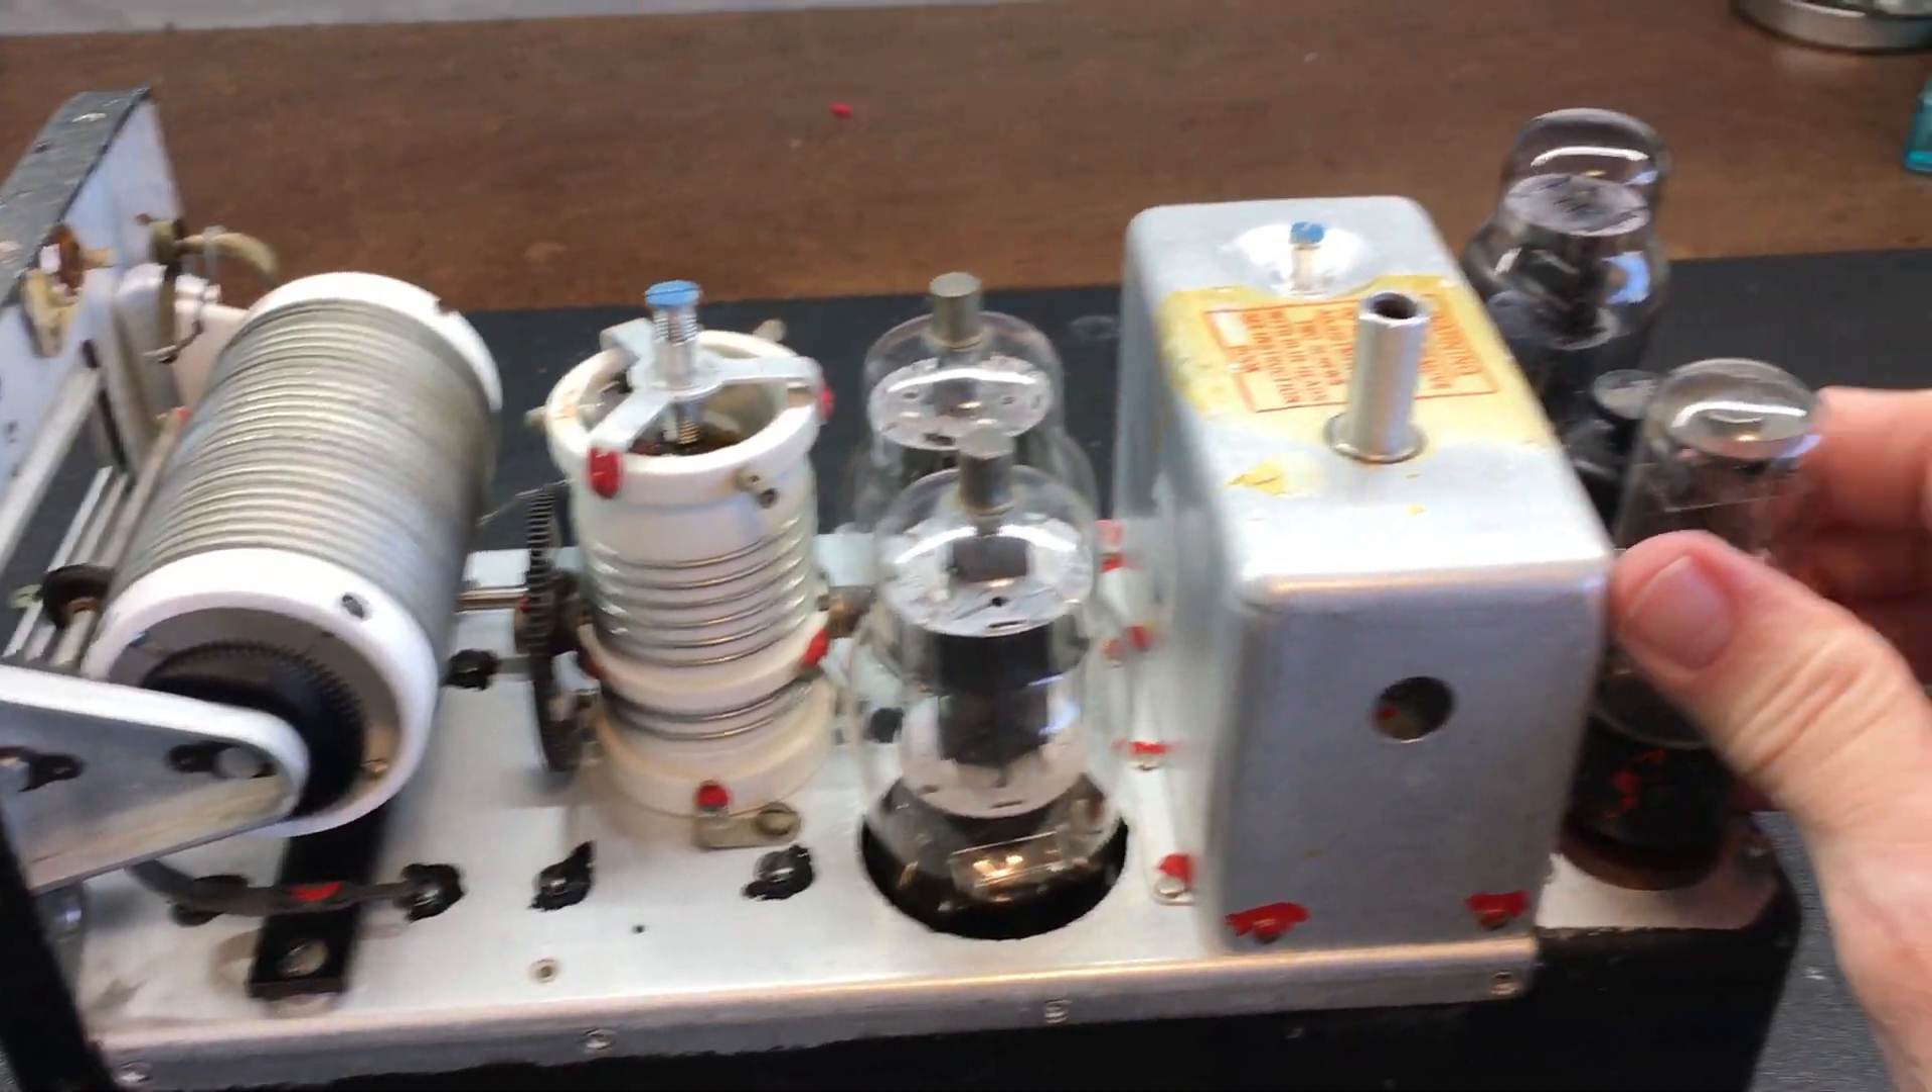I've removed a few items, but what we're going to have to do is remove all the vacuum tubes.